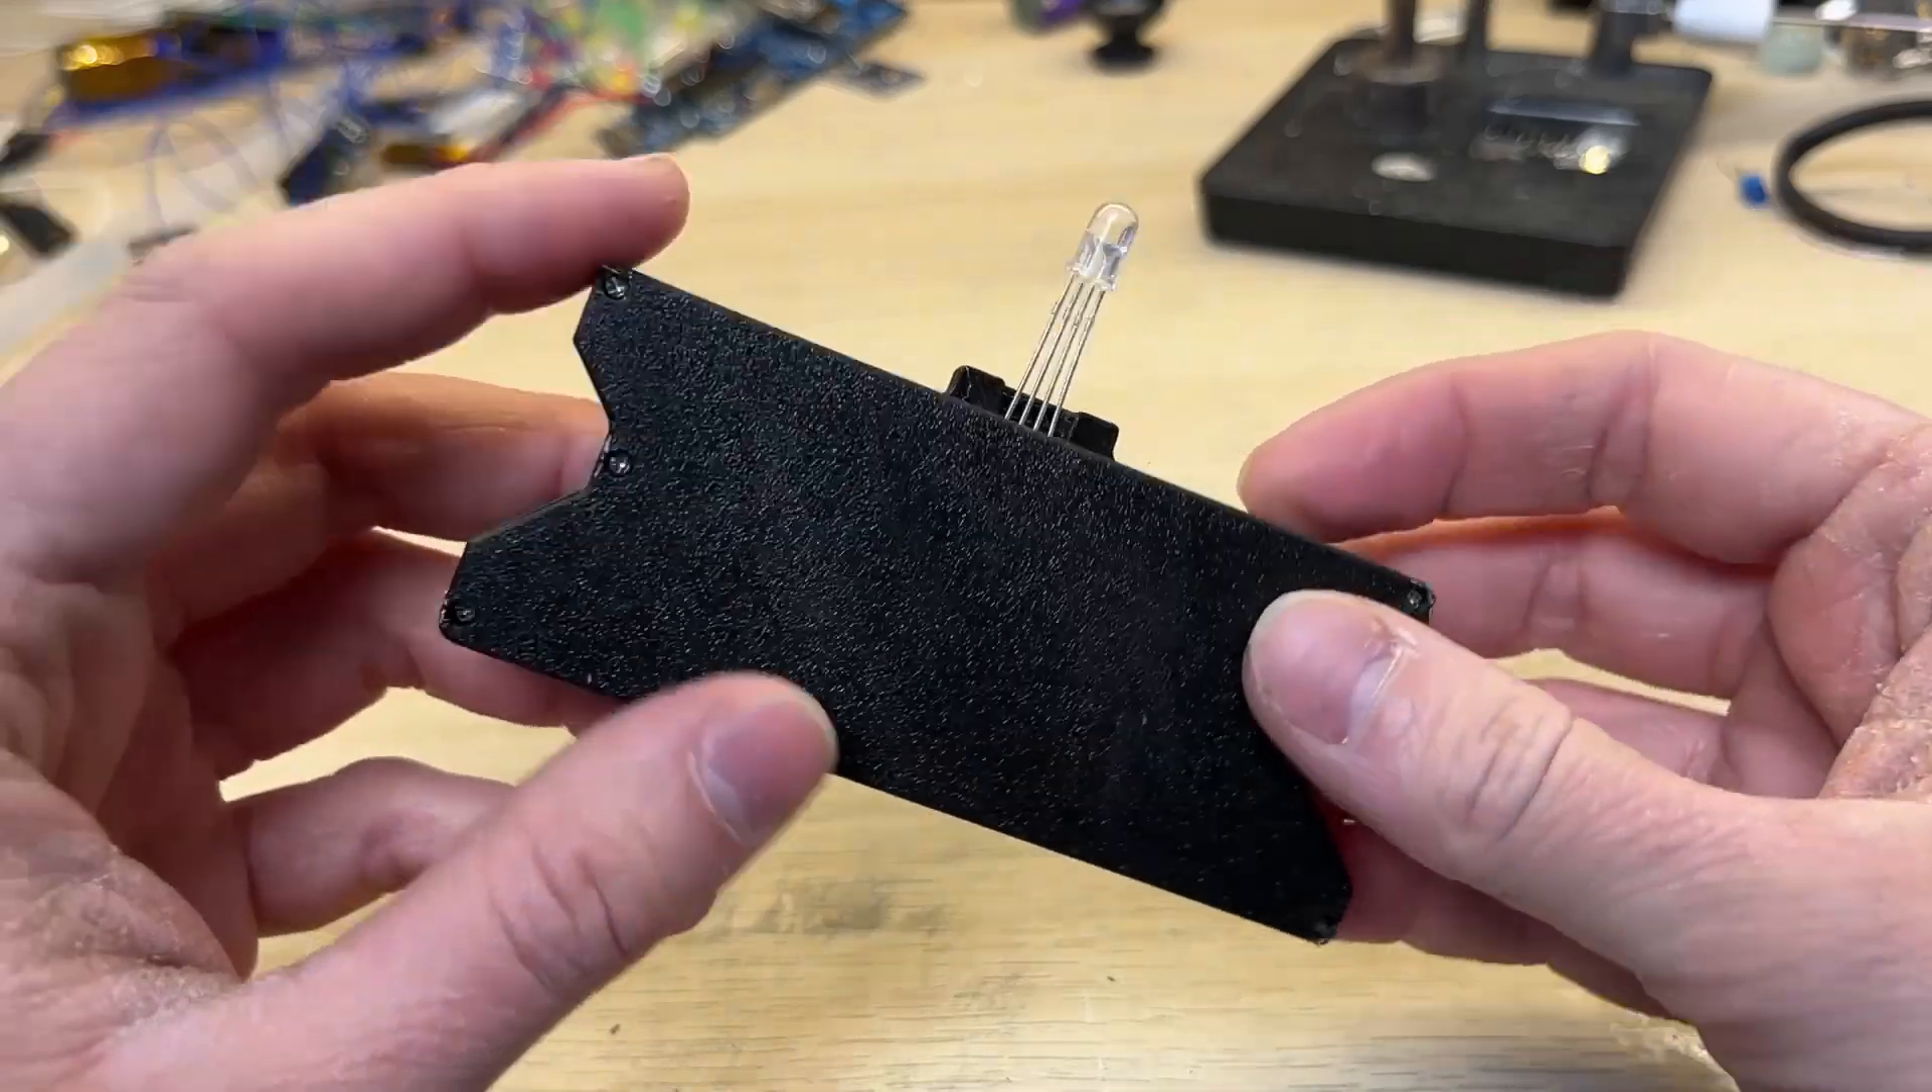And now the case is pretty much finished However, it still needs a ping pong ball for the tracking.